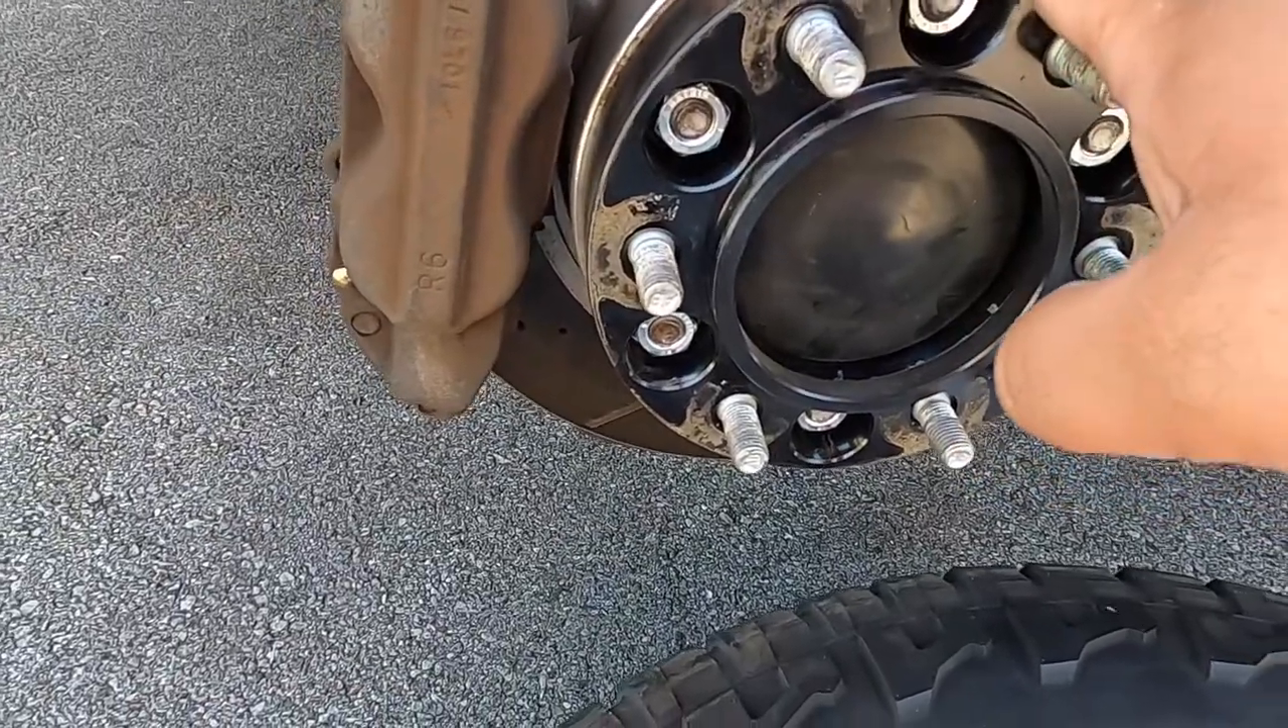So we got the wheel off.